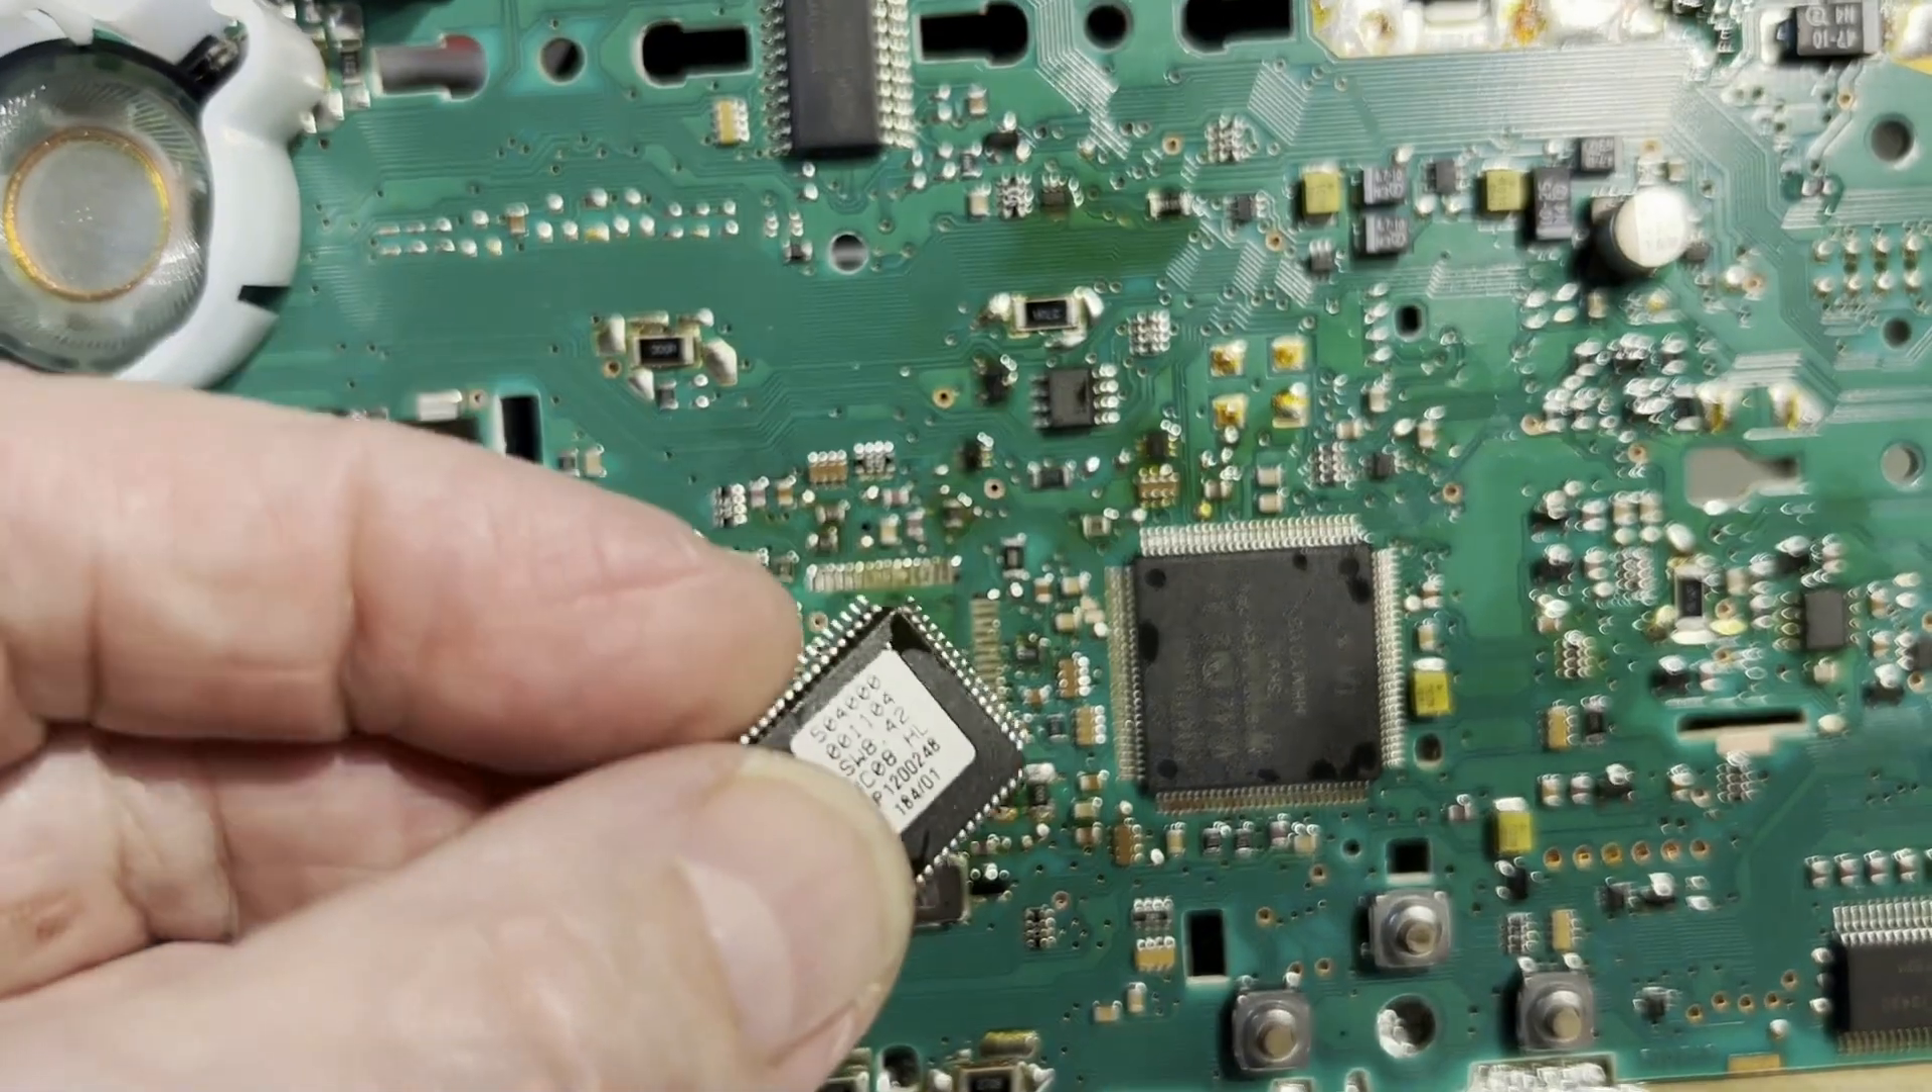So the old chip has been removed and here it is with the software version written on the top.